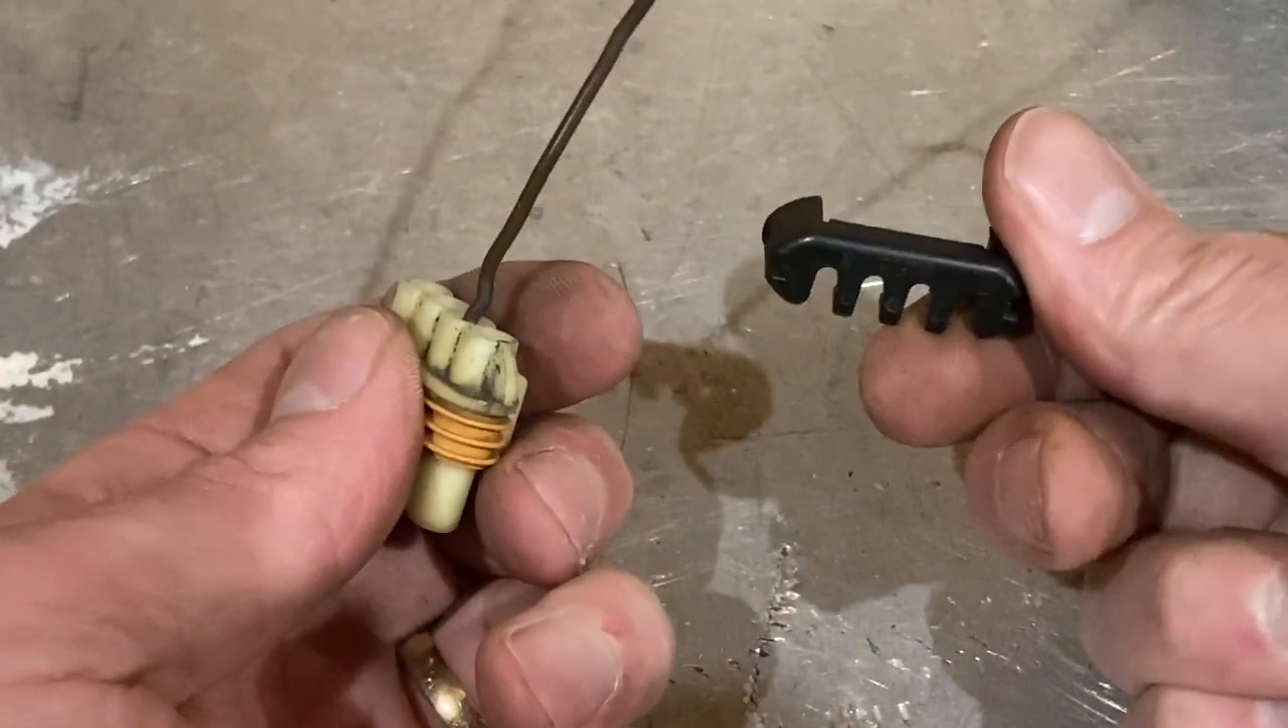All right, so the connector is now off.